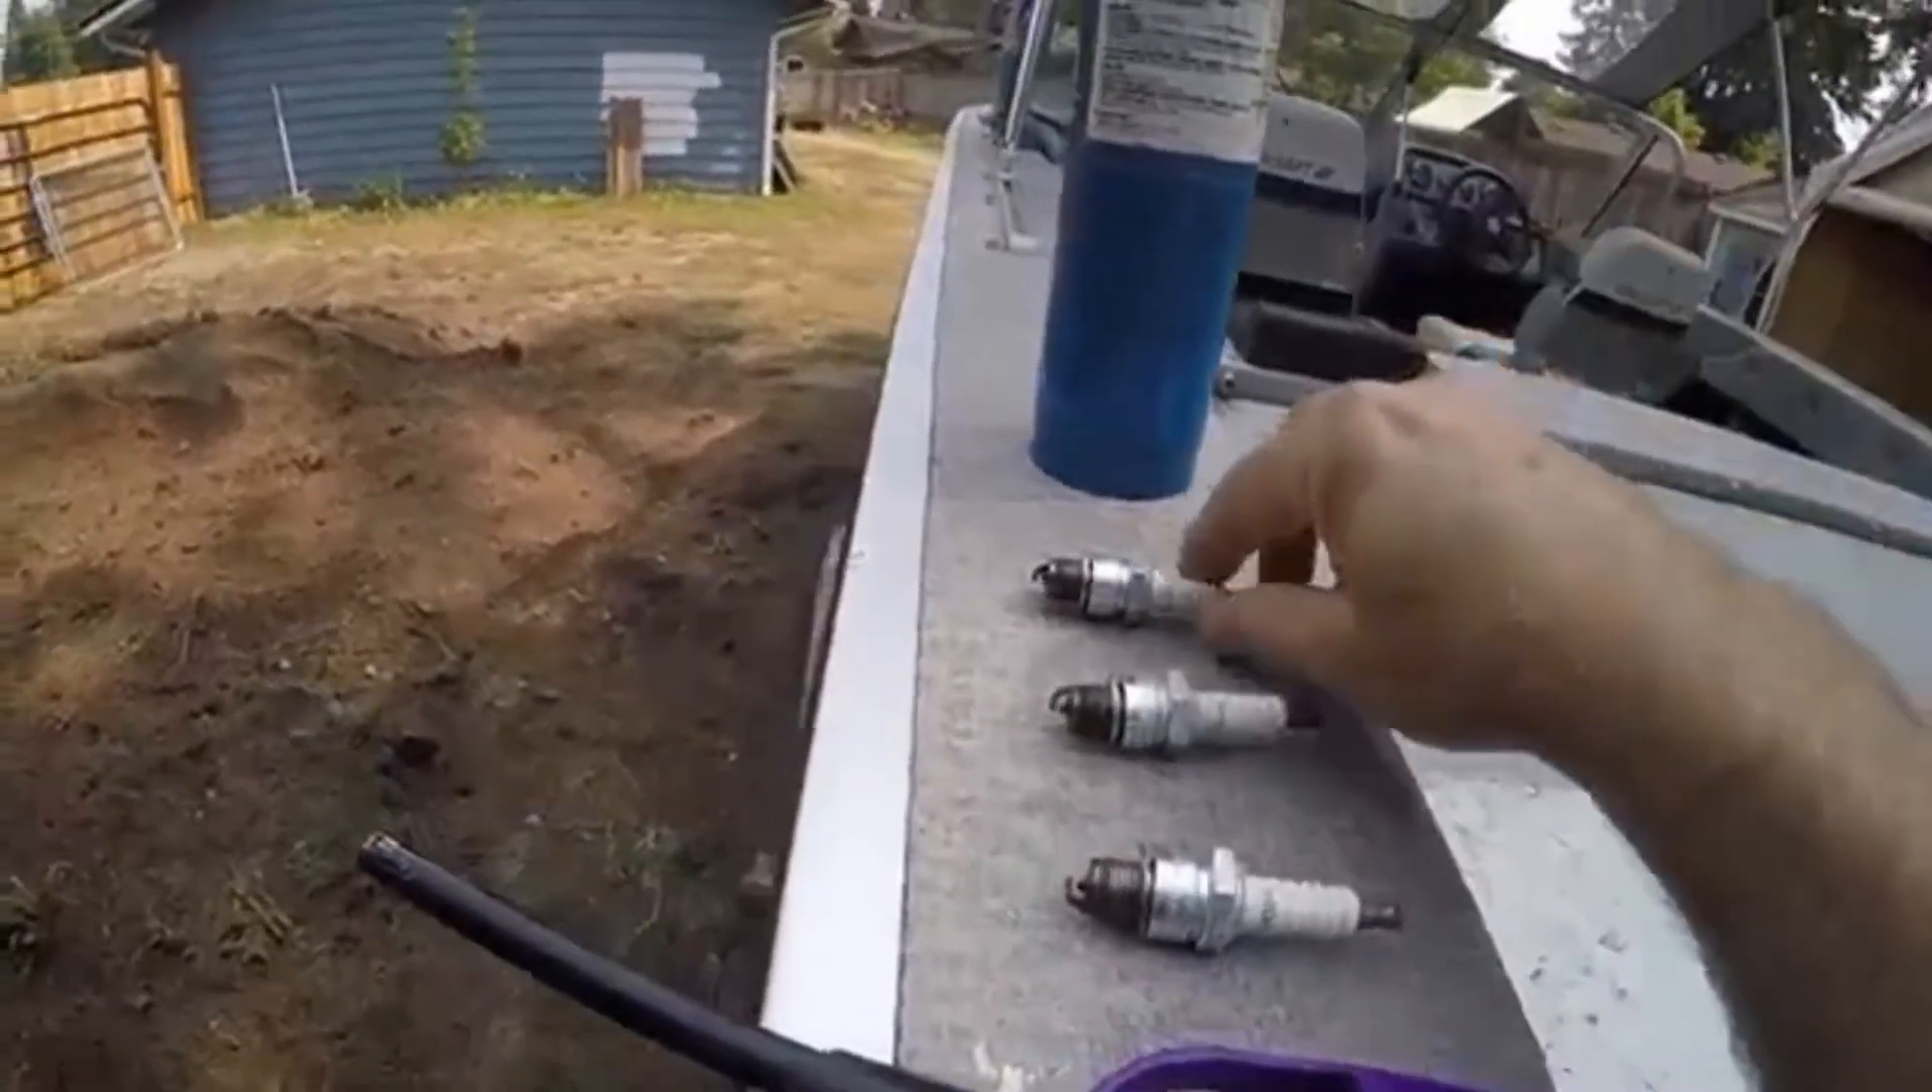And then also, when I pulled out the plugs, I have them sitting up here in order.